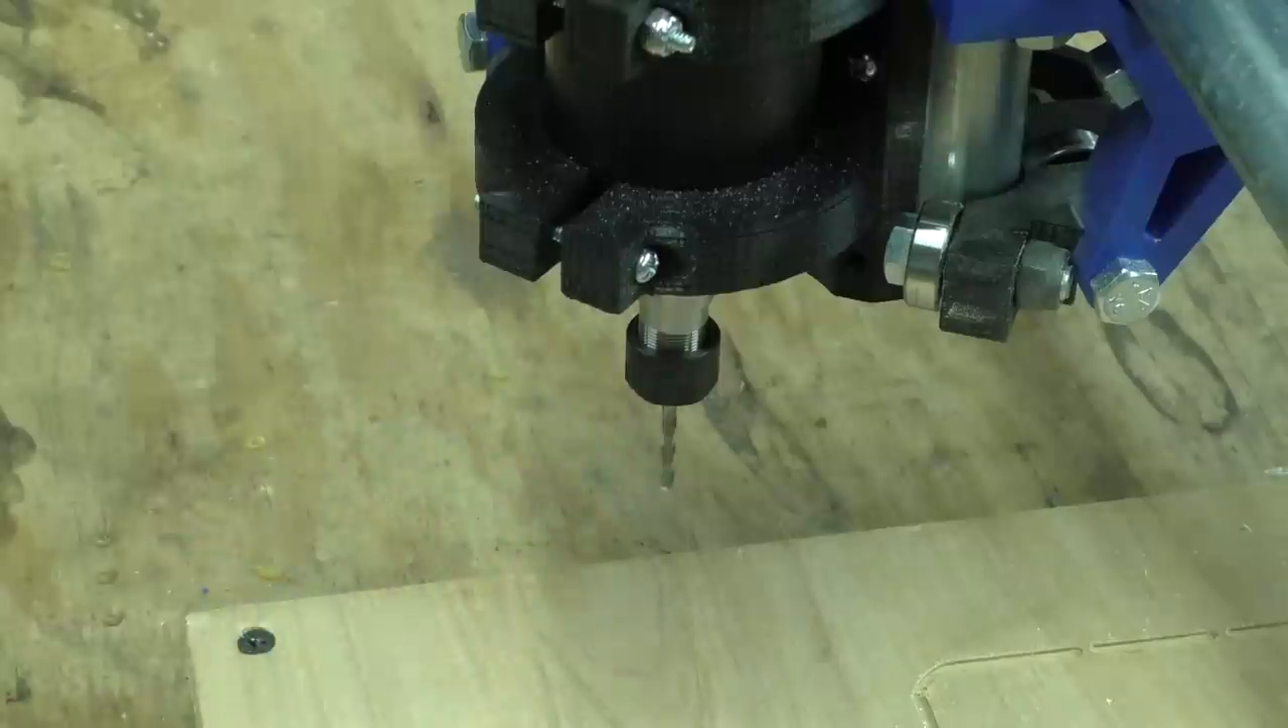I've got a bit all loaded in the spindle and ready to go.